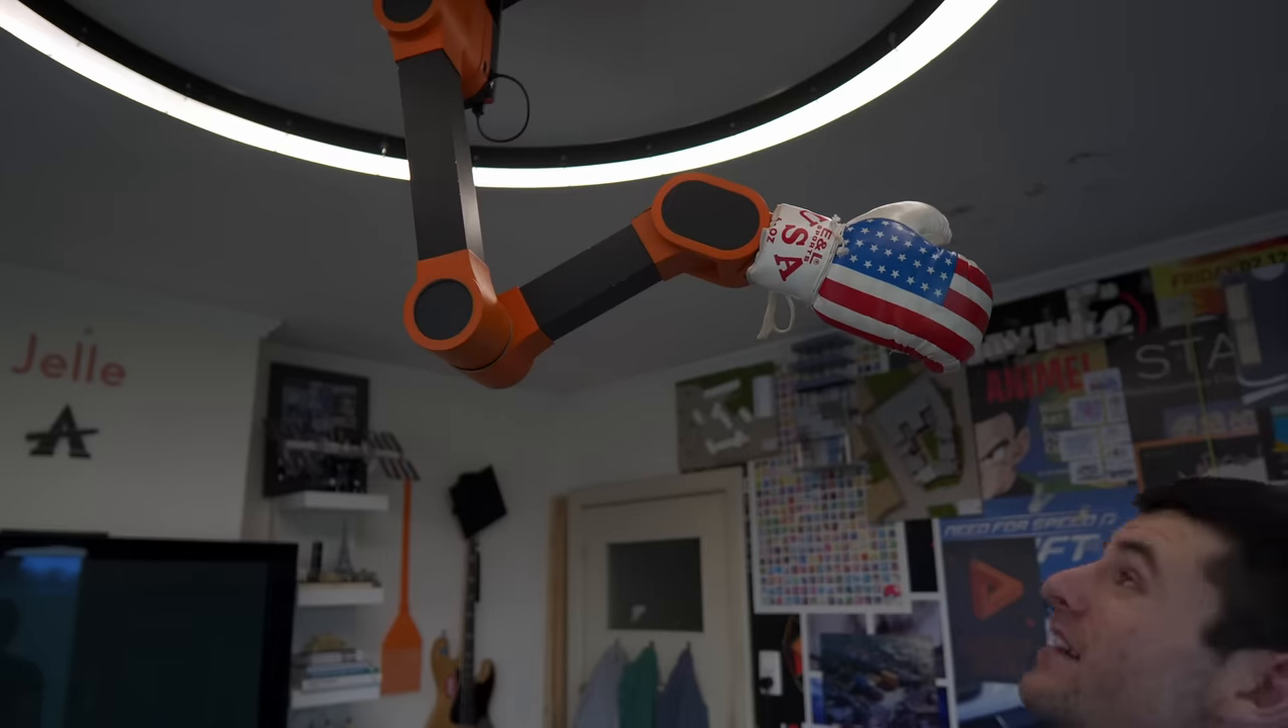Alright, the boxing glove is attached.